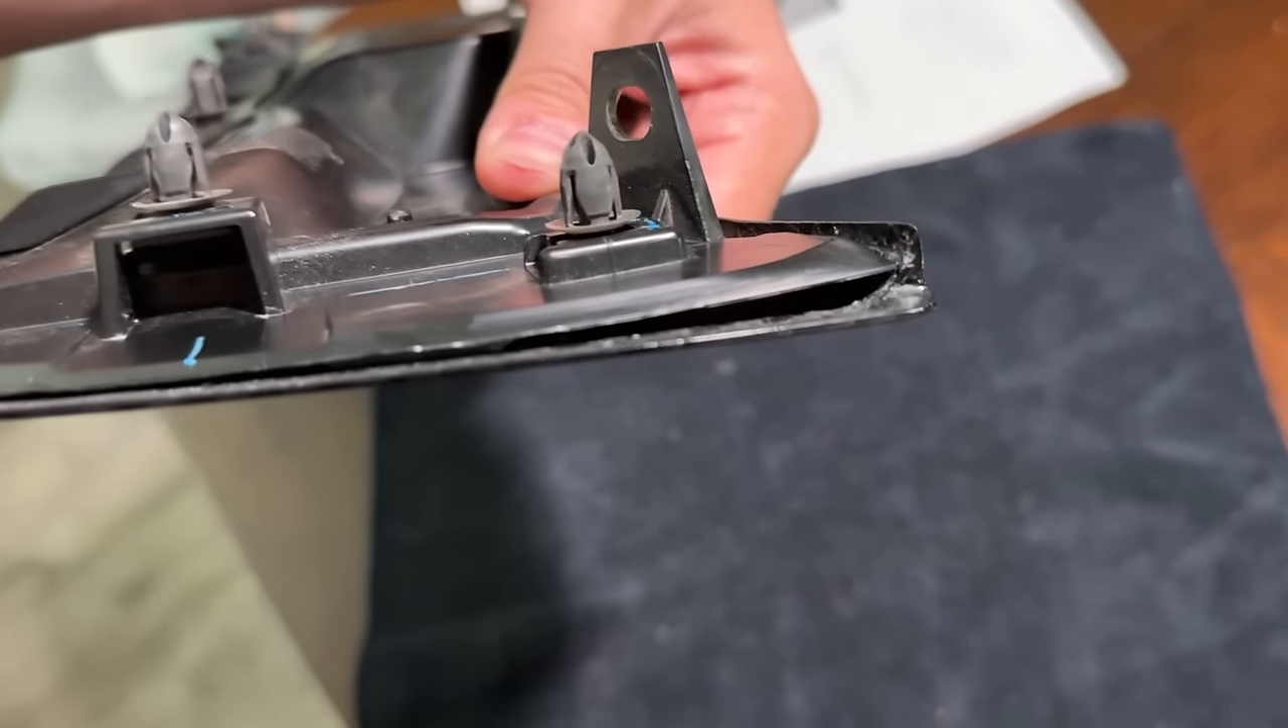The only questionable thing I'm seeing, the carbon fiber piece doesn't sit flush with it. It kind of like has a curve to it, uh, which is sort of weird.